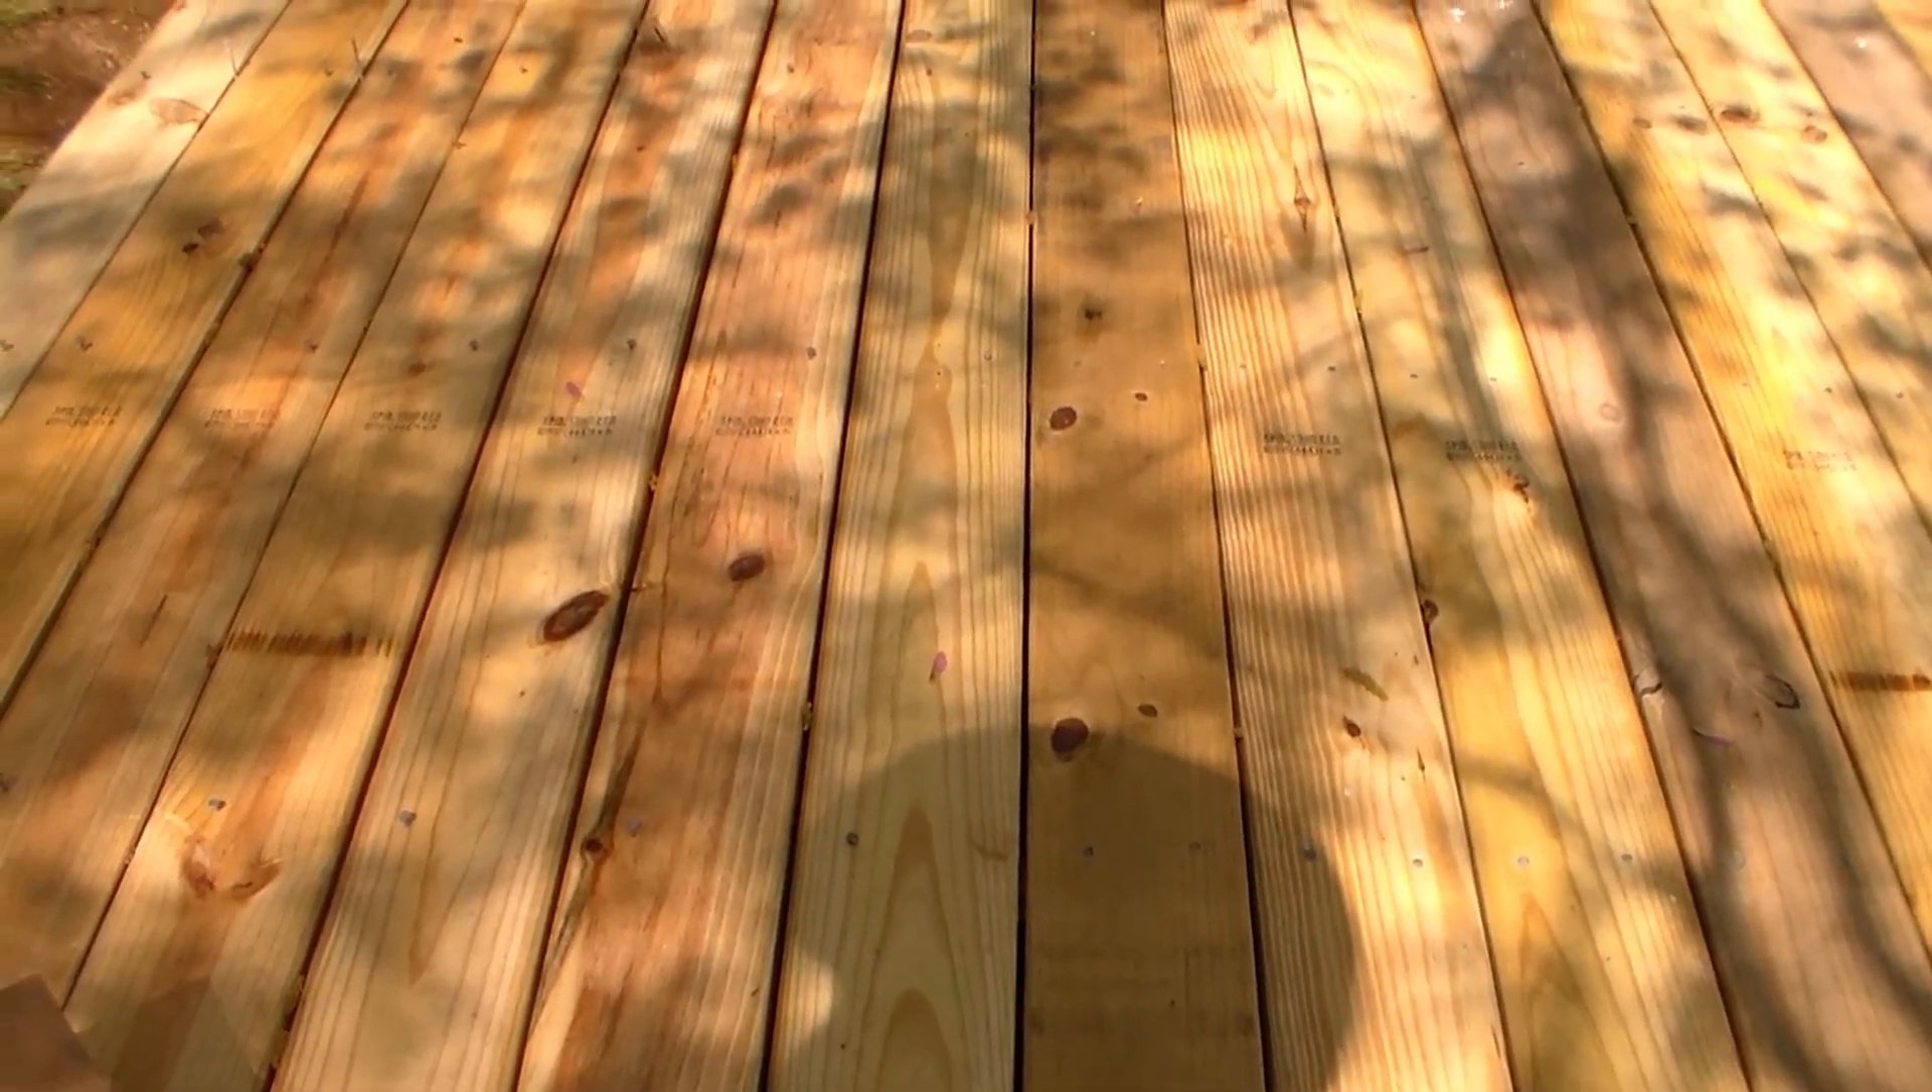So you want to leave a space between each deck board and you can see I've done that.